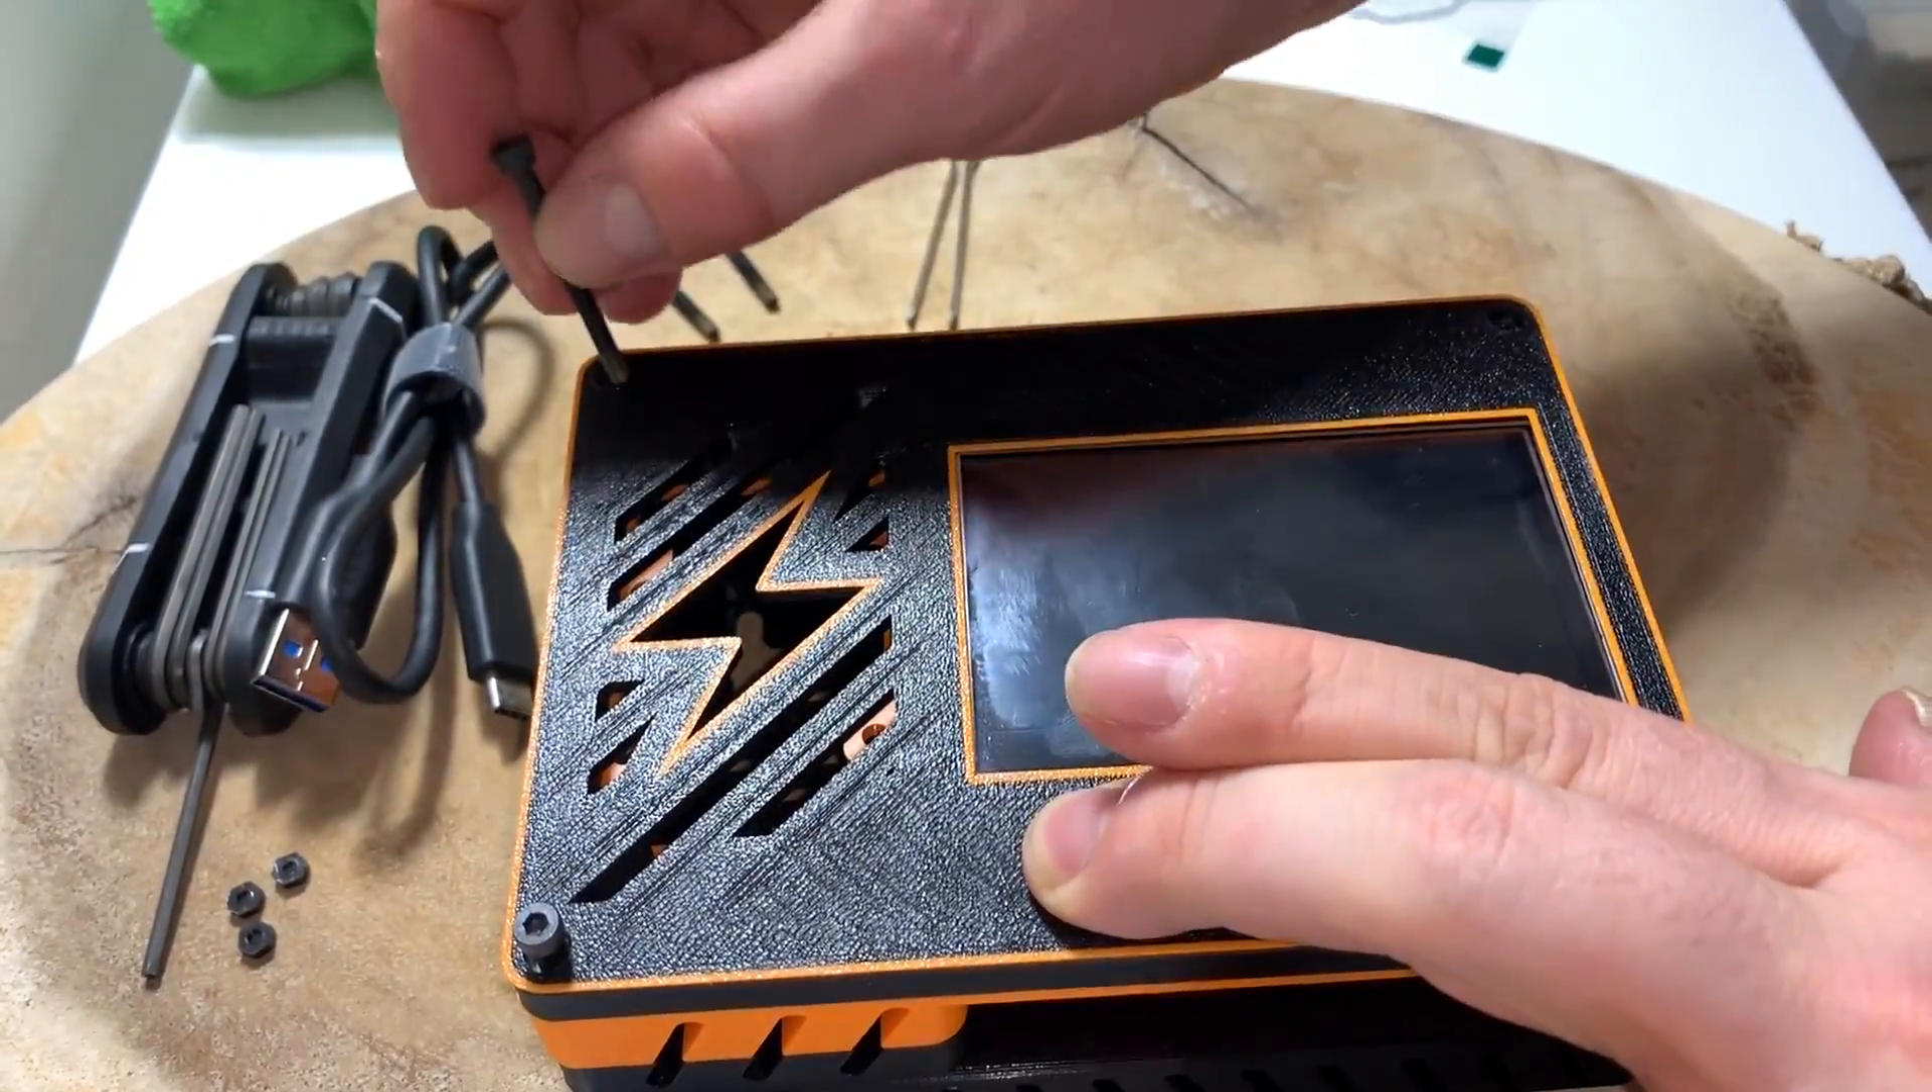It did take me a couple tries to get this screen lined up nicely in there once you got the top on but not too bad.